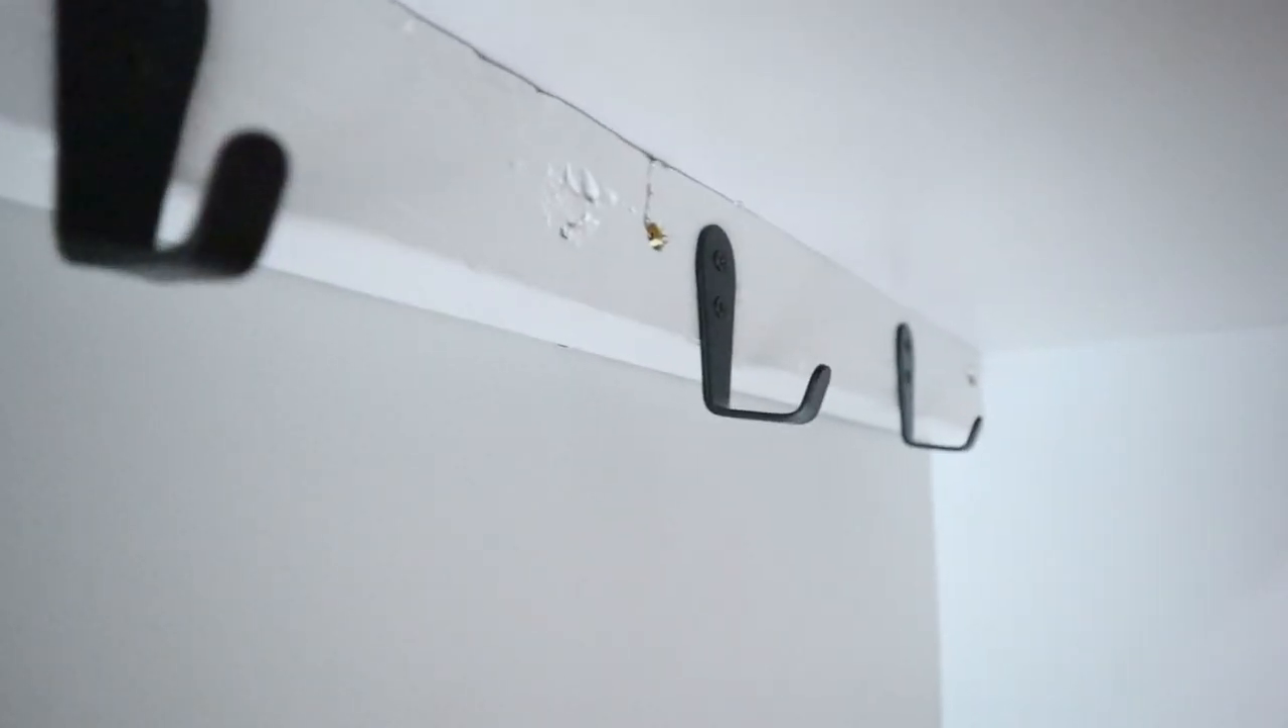And I did end up putting three hooks here on the bottom just to hang stuff as well.